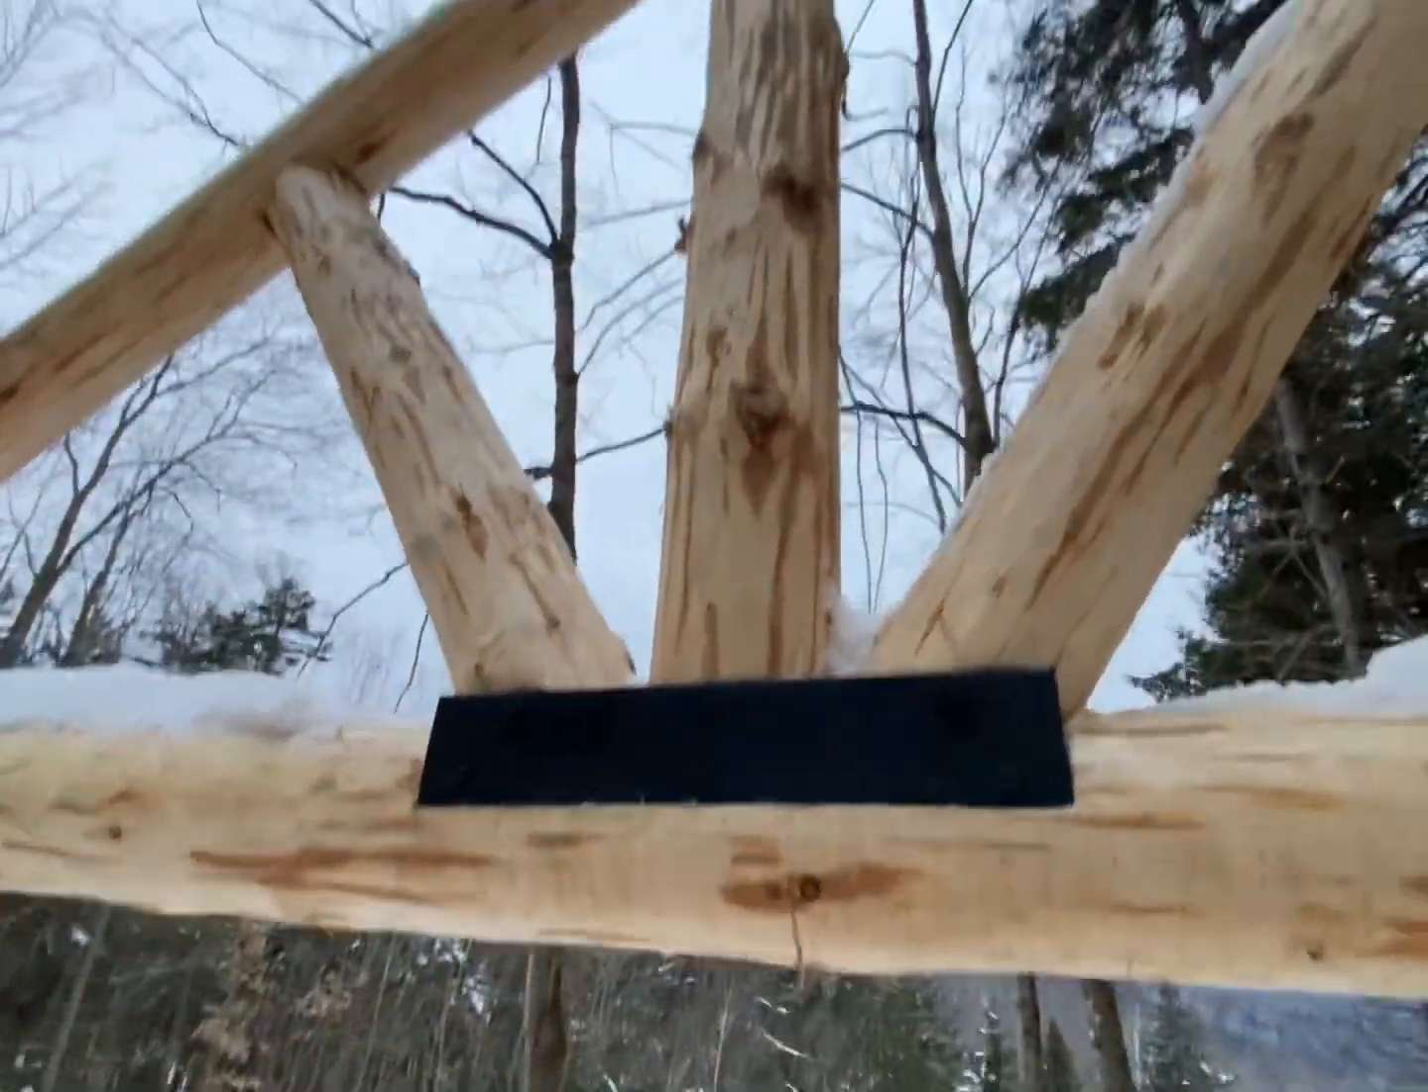And then there's the brackets on the trusses that I completed this morning.